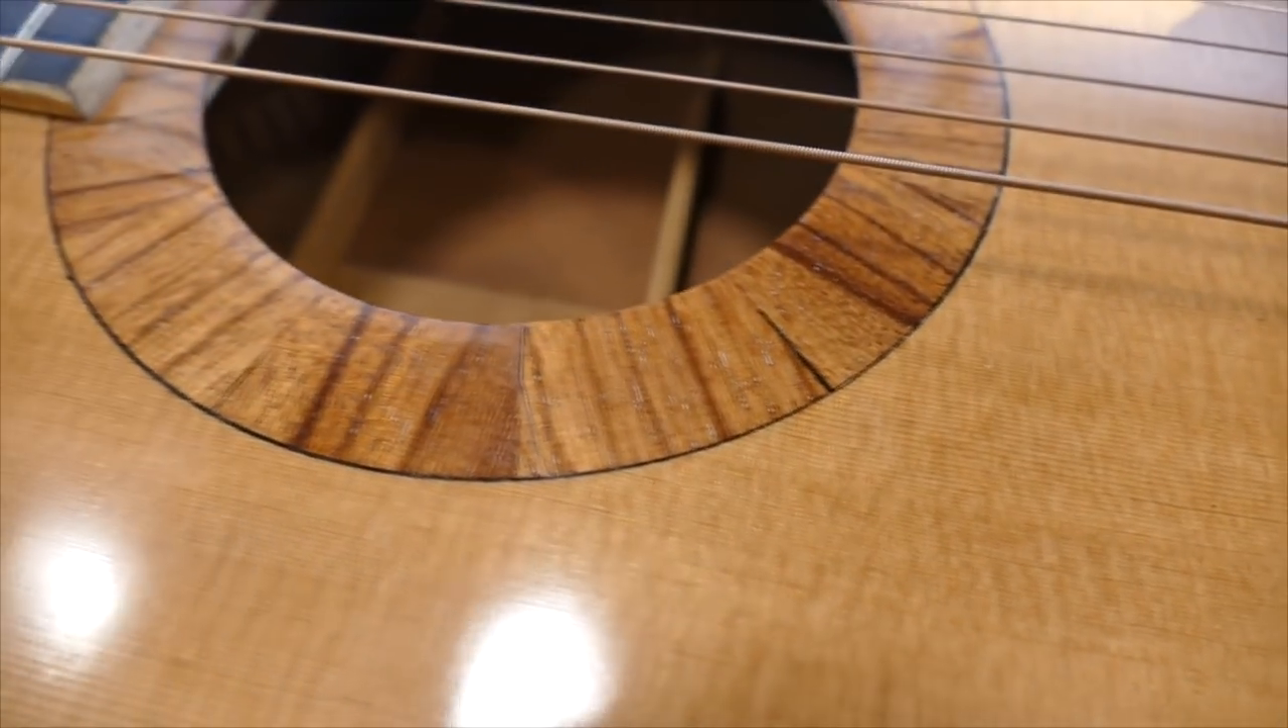You can see these thick black gaps around the edges that I tried to fill with ebony dust and it just really jumps out at you where the where the bad fit is.